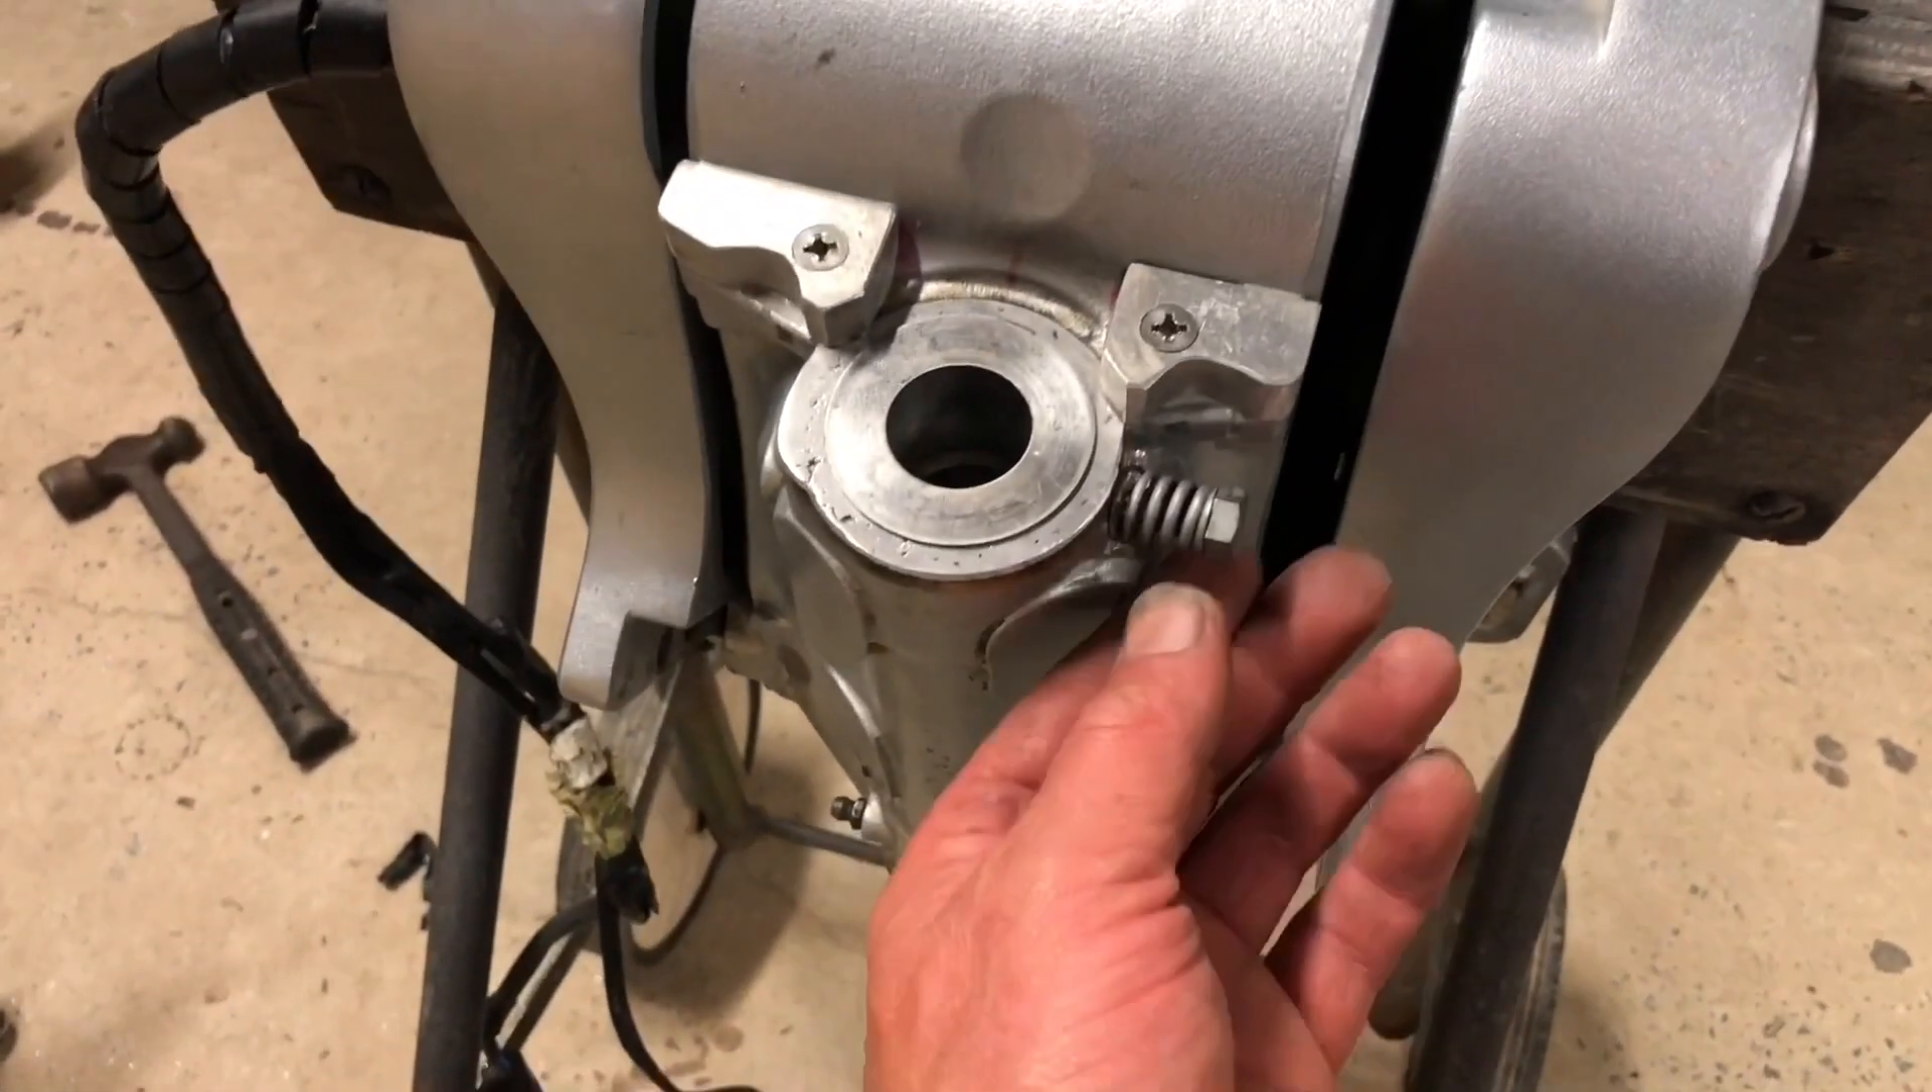I've tapped in the steering friction, the original bolt, original spring, tension spring.